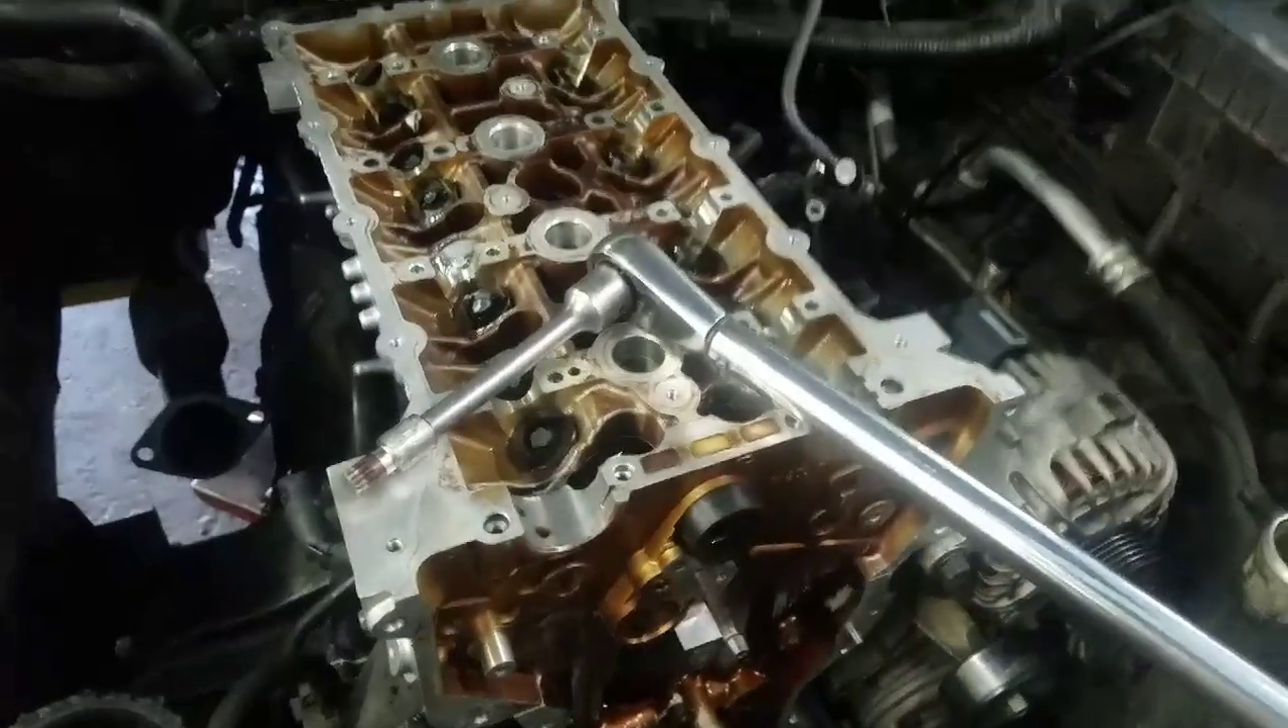Ok ok as you can see I have already put the head in place.